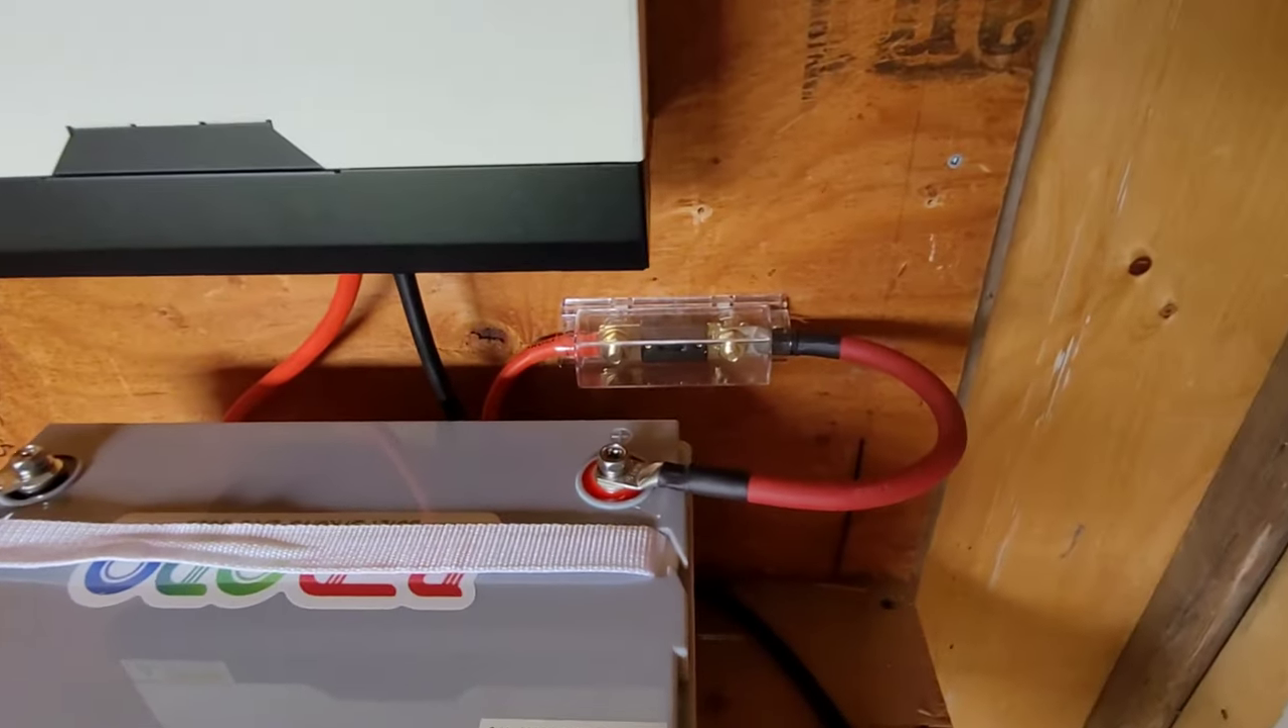Okay I've got the batteries almost all connected. We are fused up here.